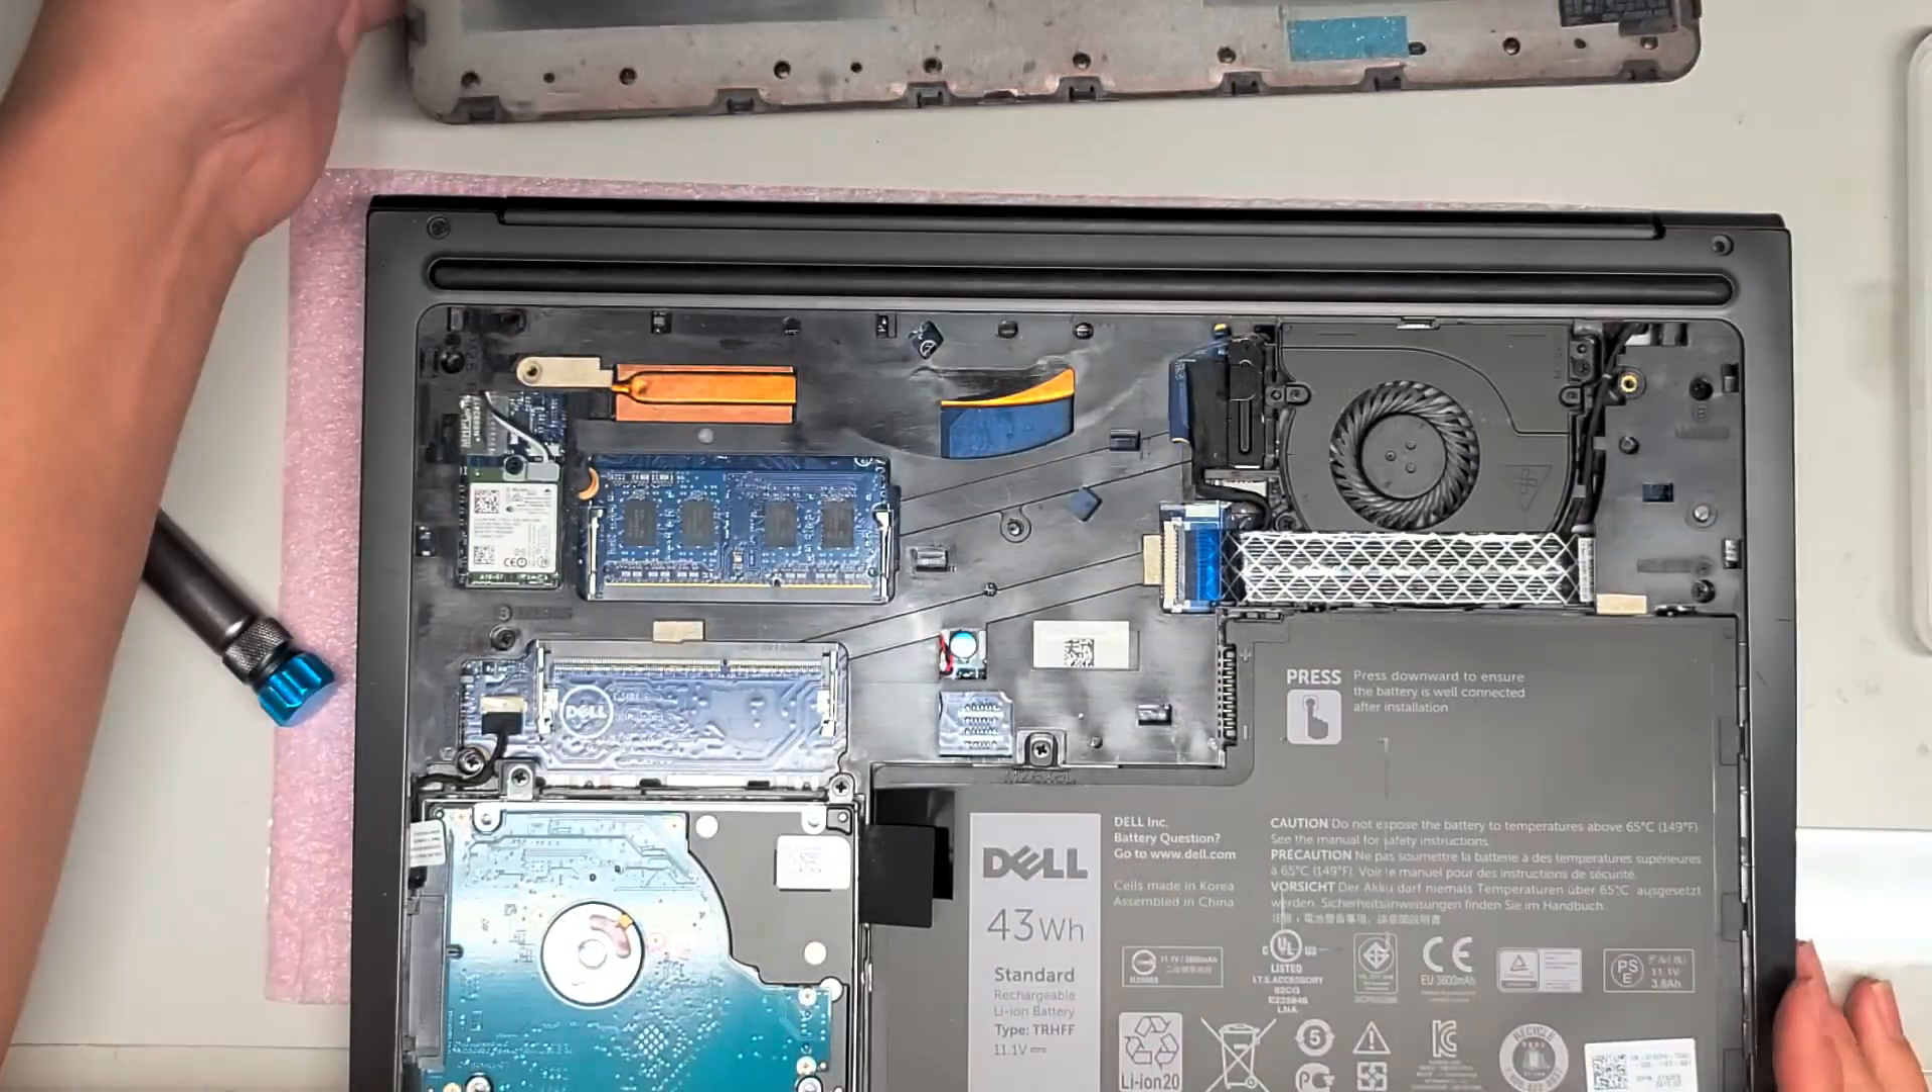We got the bottom cover off. Here you can see the hard drive.